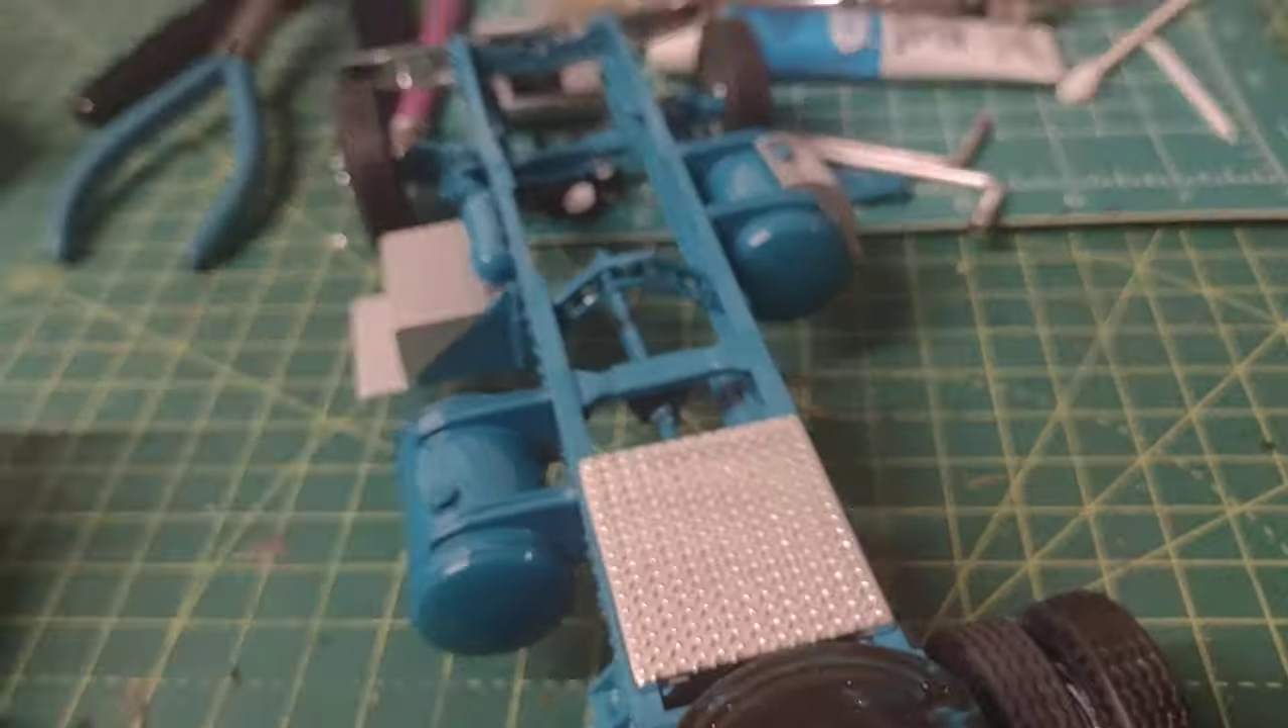I got the platform with the diamond plating installed.